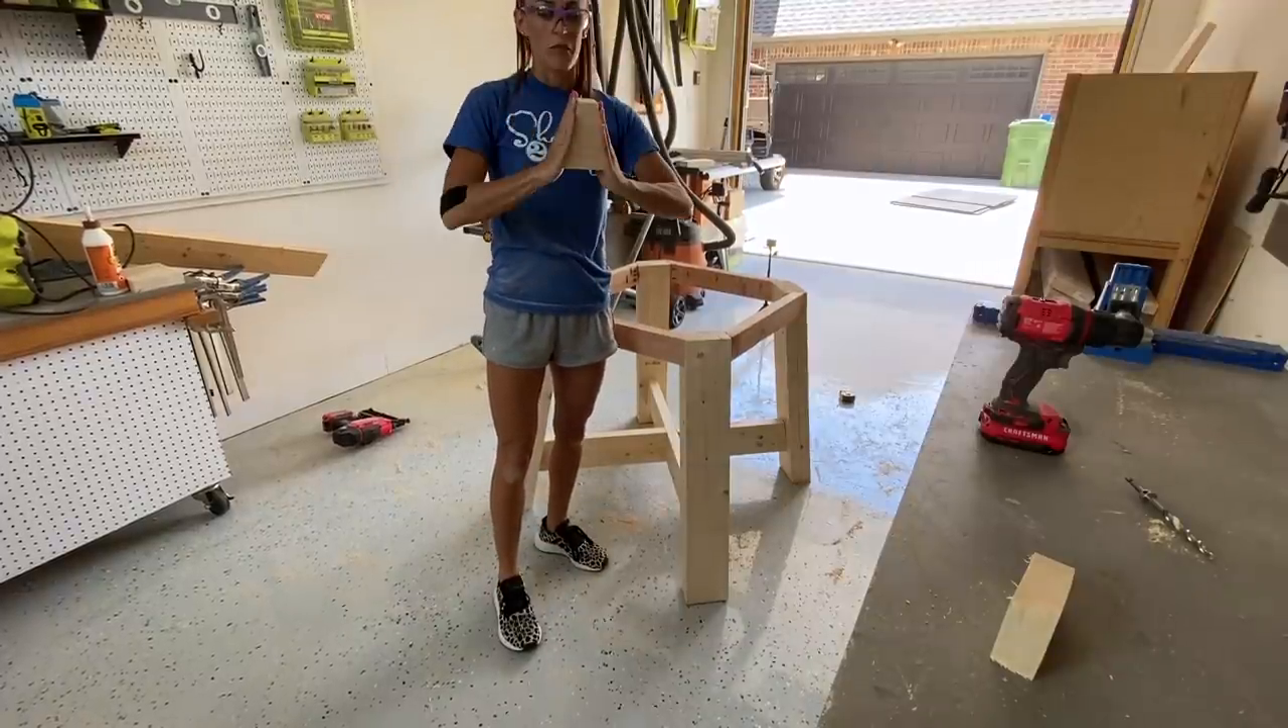So the whole table base is completely done. And now I just have to add the little decorative pieces on each end.